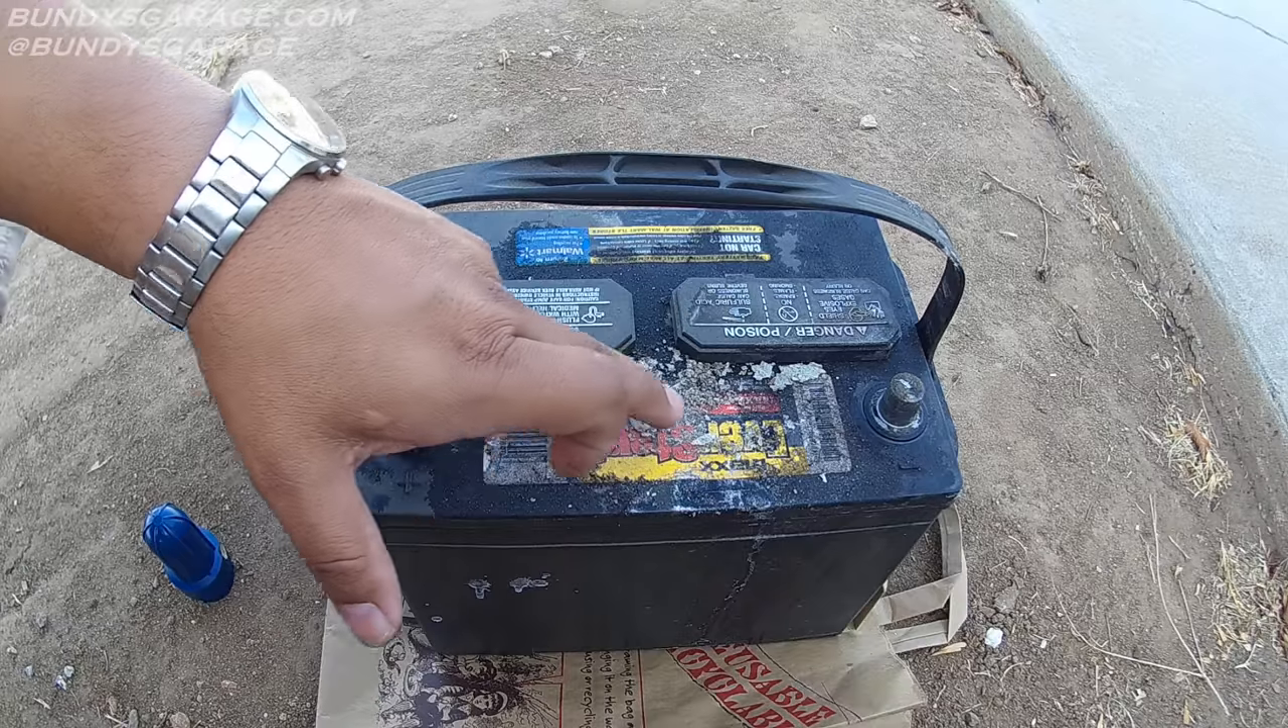Got the battery out of the car.